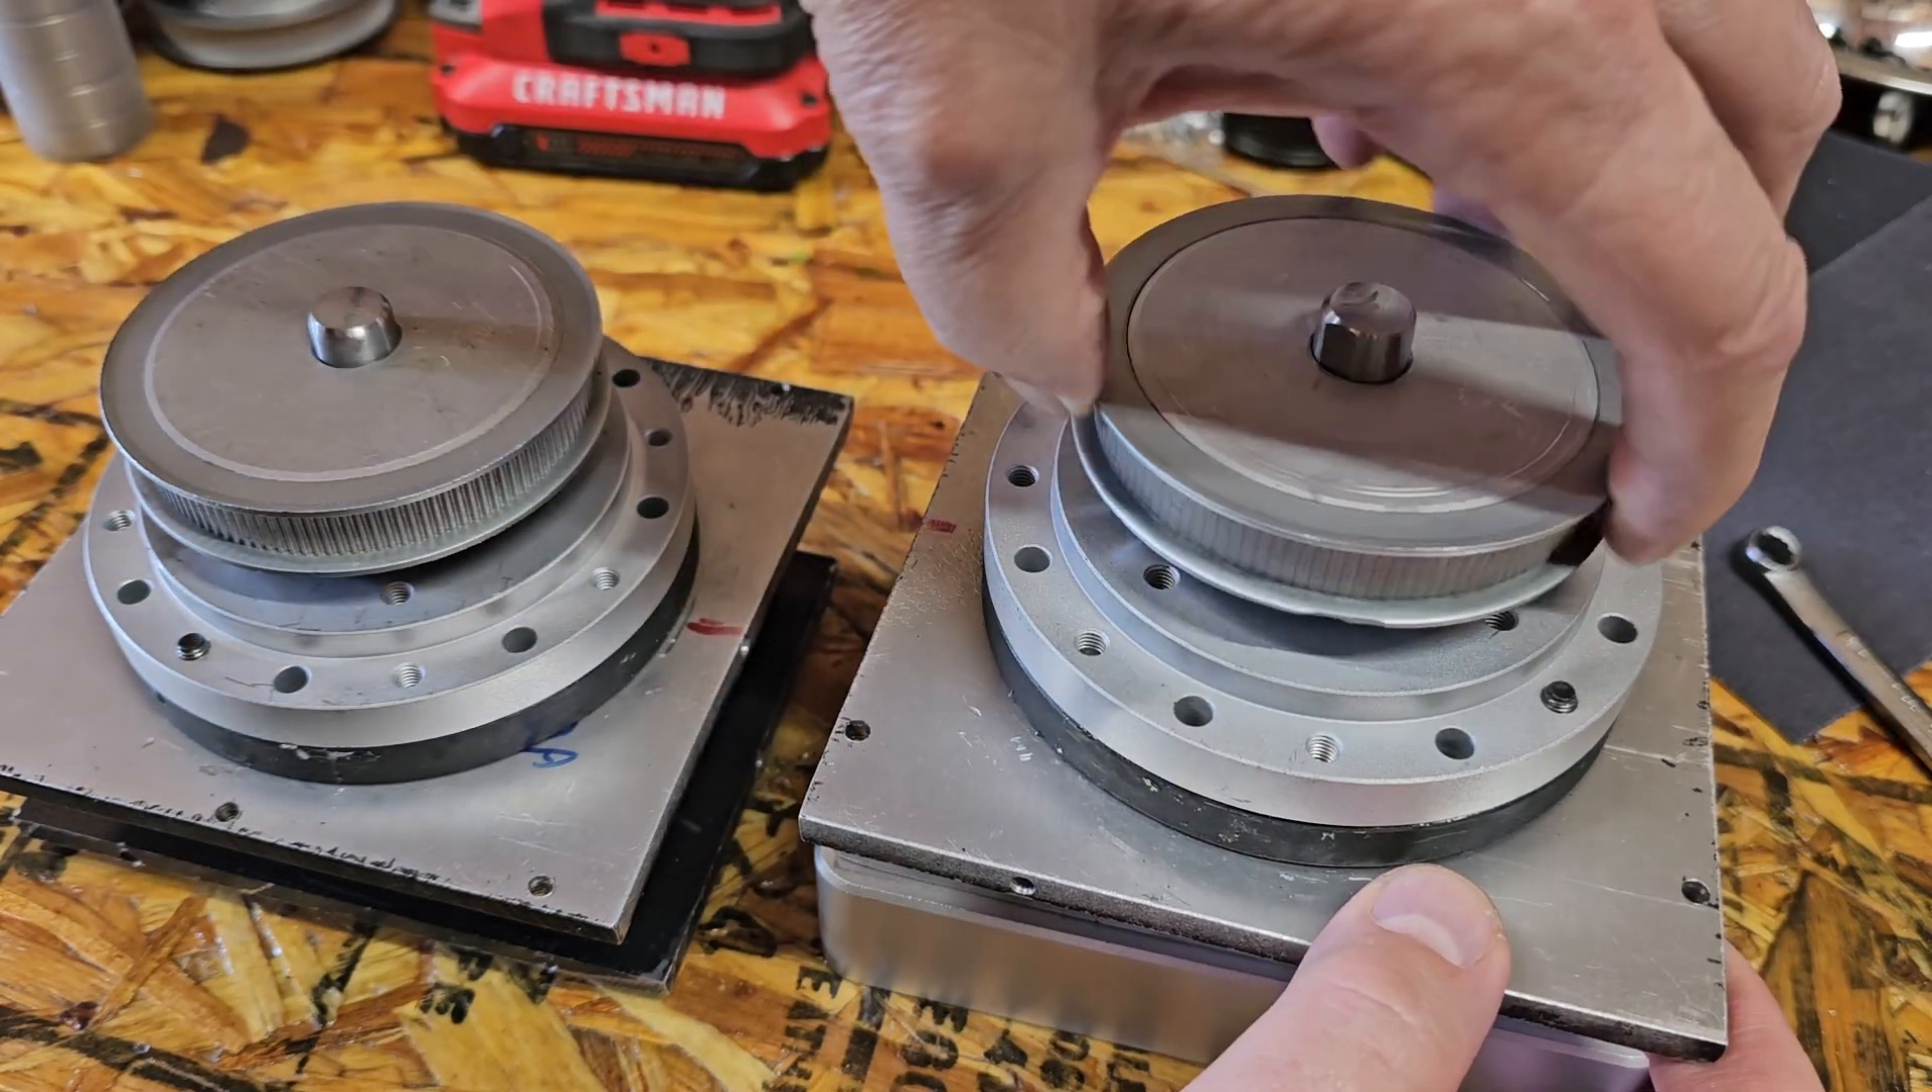Okay, here we have the 48 tooth pulley put on.